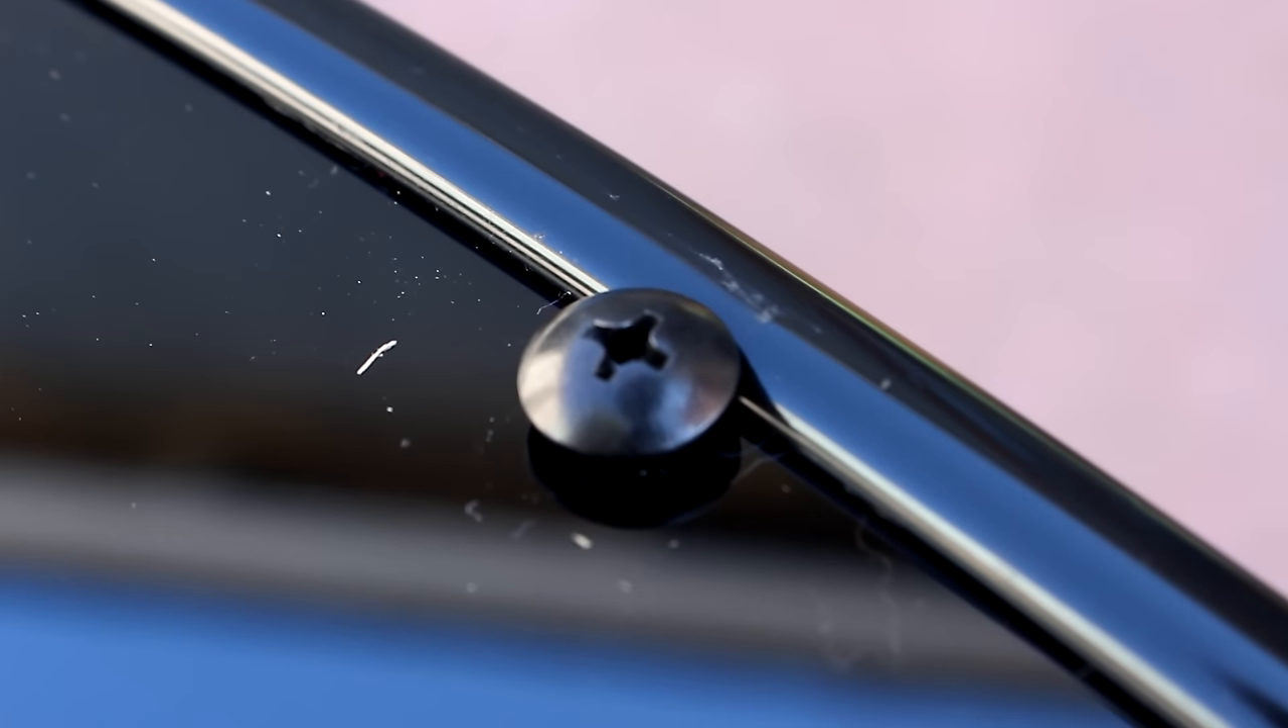And this is where I ran into a little bit of an issue with the screw heads interfering with the window trim, as you can see right here.